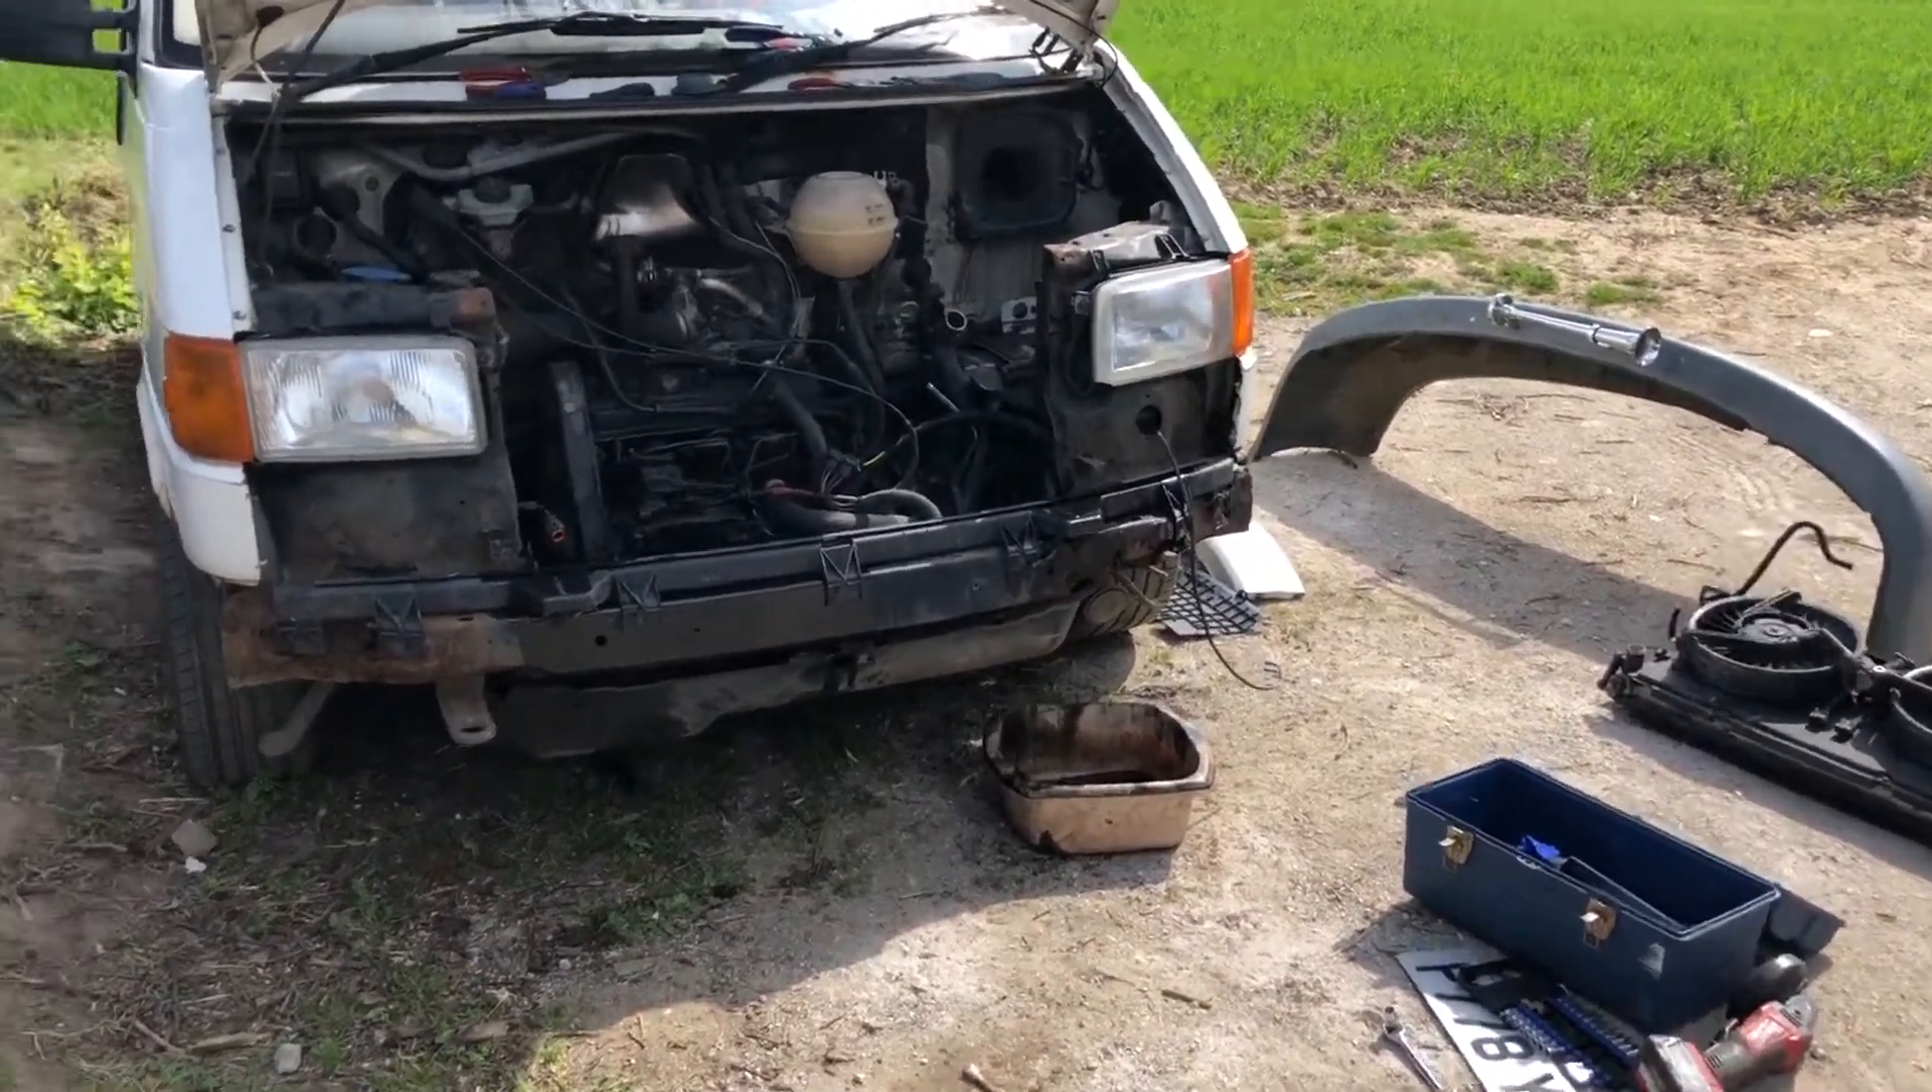As you can now see I've got the front end stripped off.